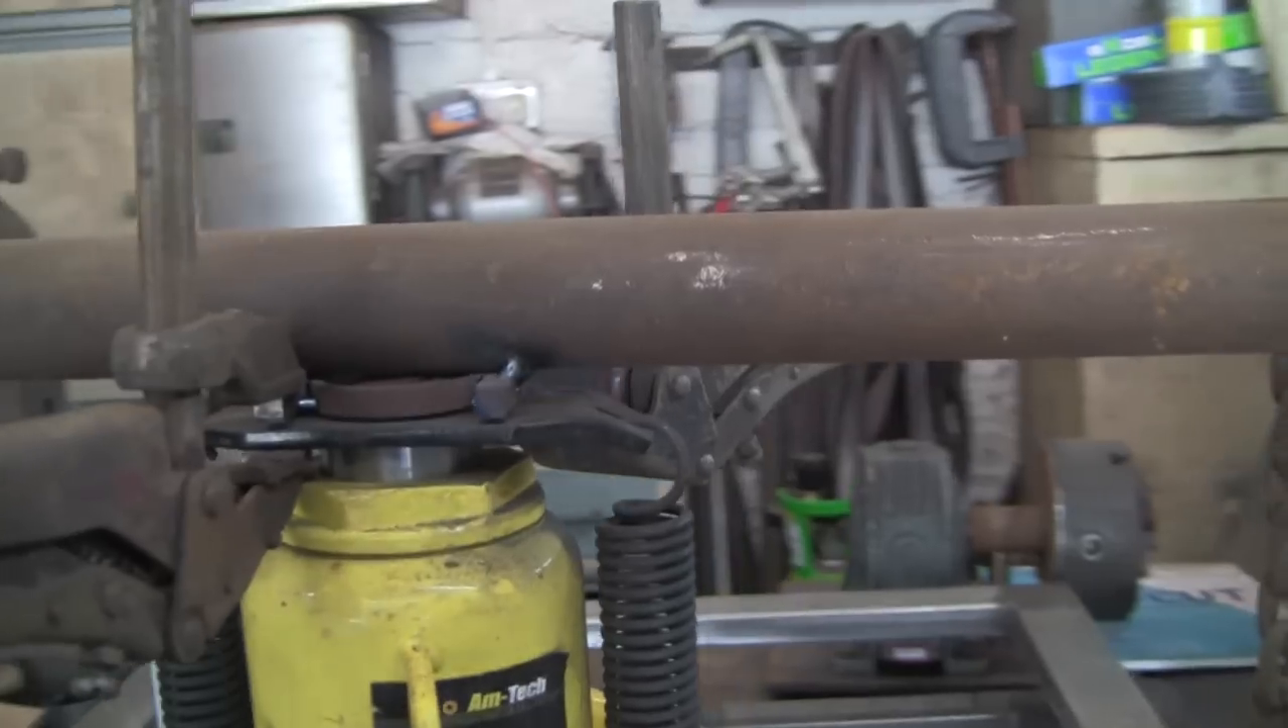And I've clamped the actual top bar to the jack.